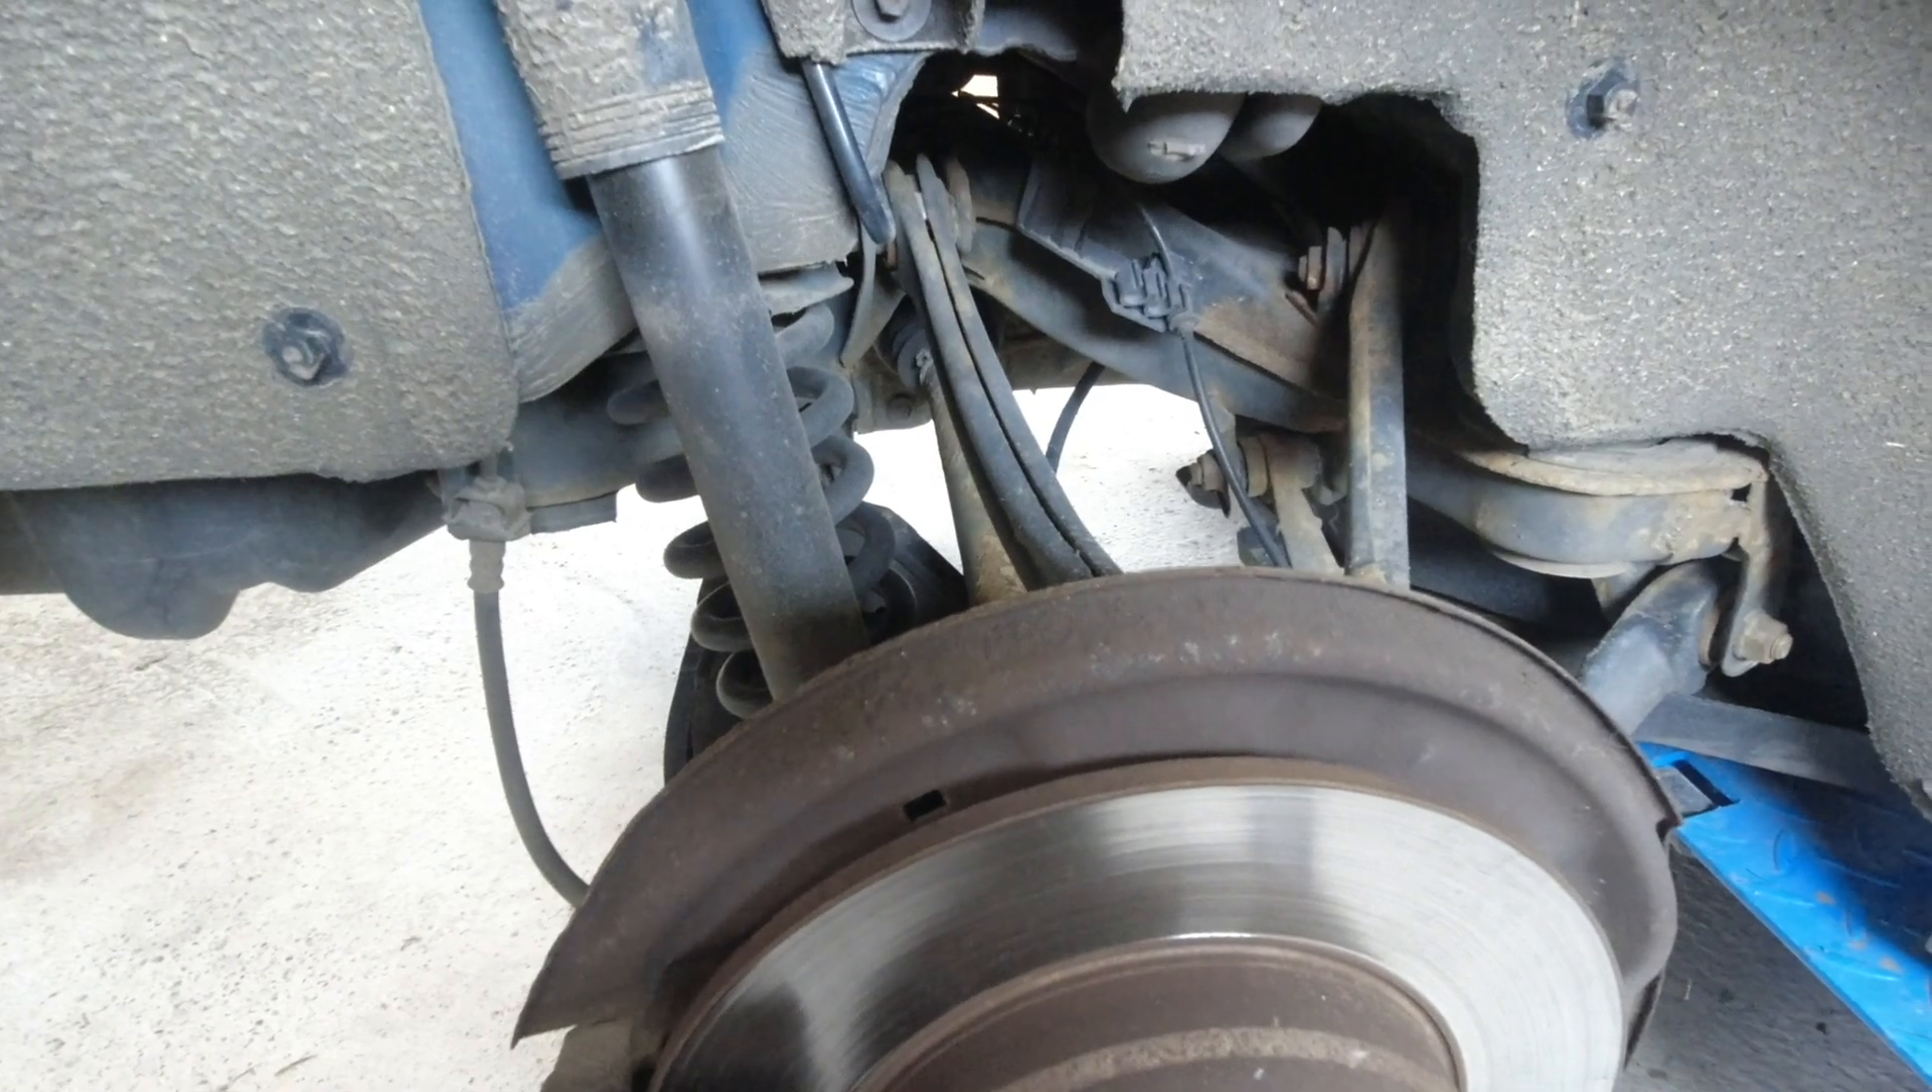J'ai déjà levé la voiture un tout petit peu j'ai enlevé les roues.